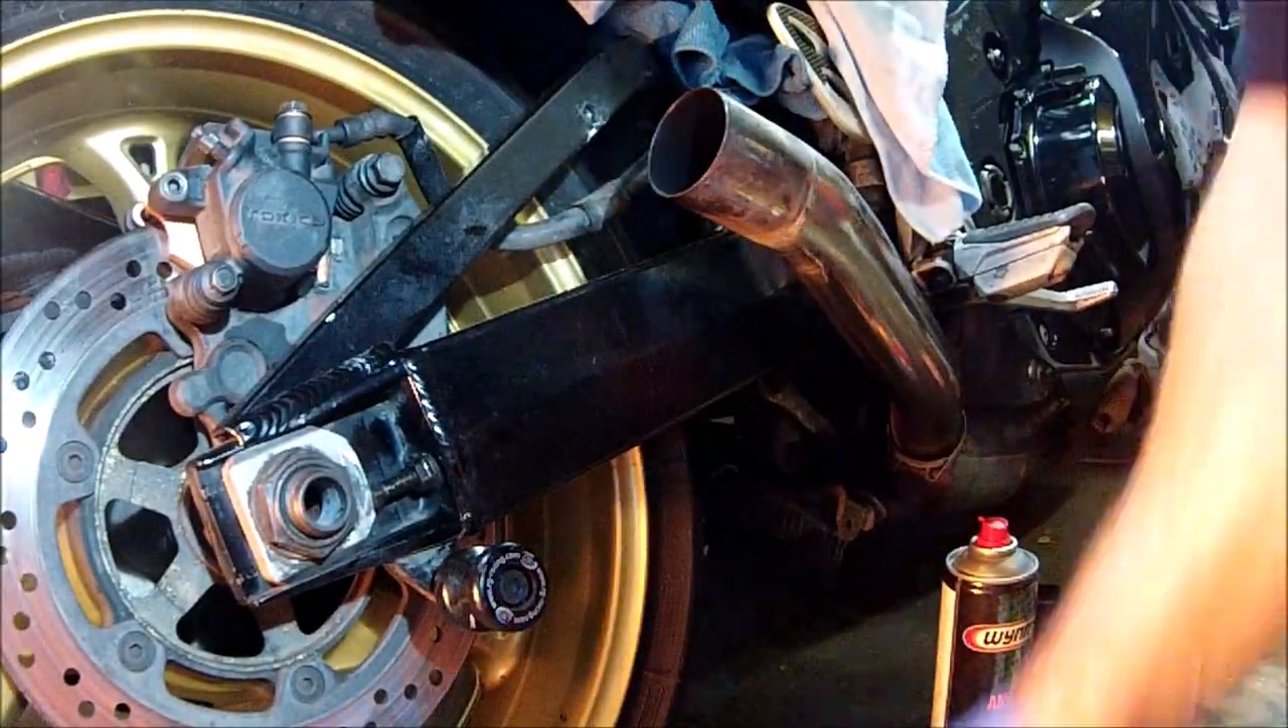Right, just got to put the exhaust and everything back together.